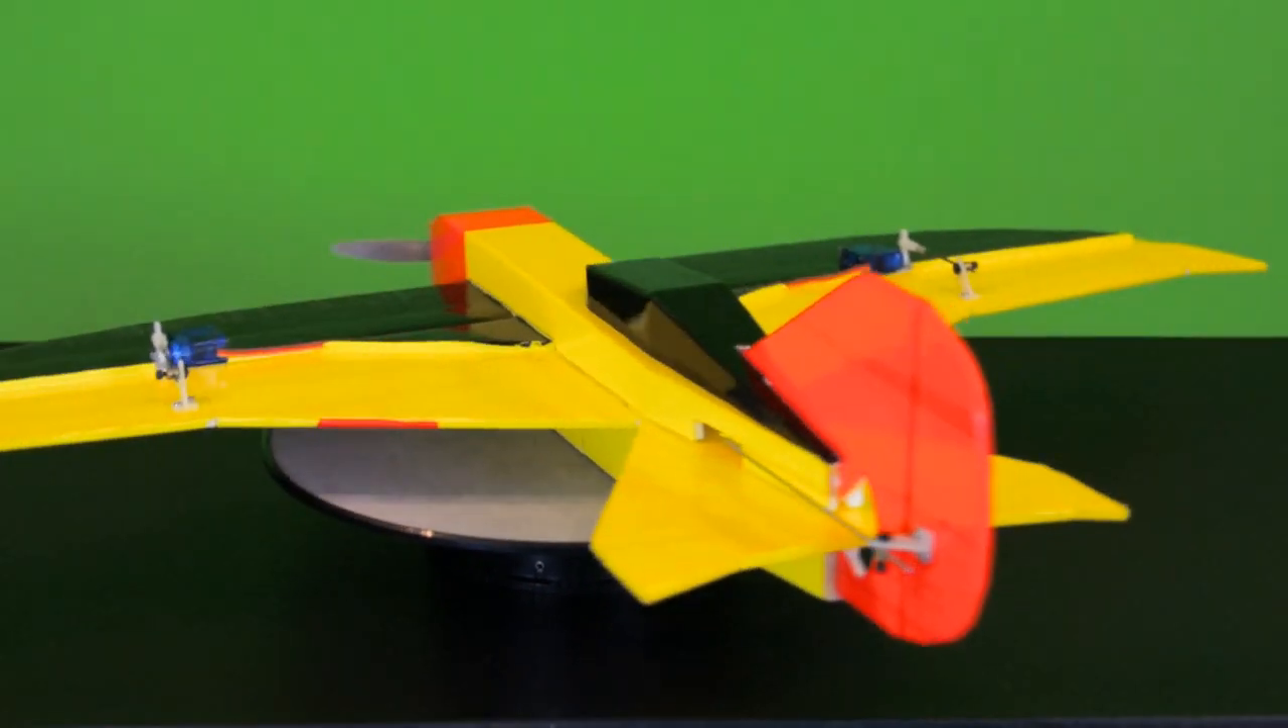I got the plane all fully assembled here.